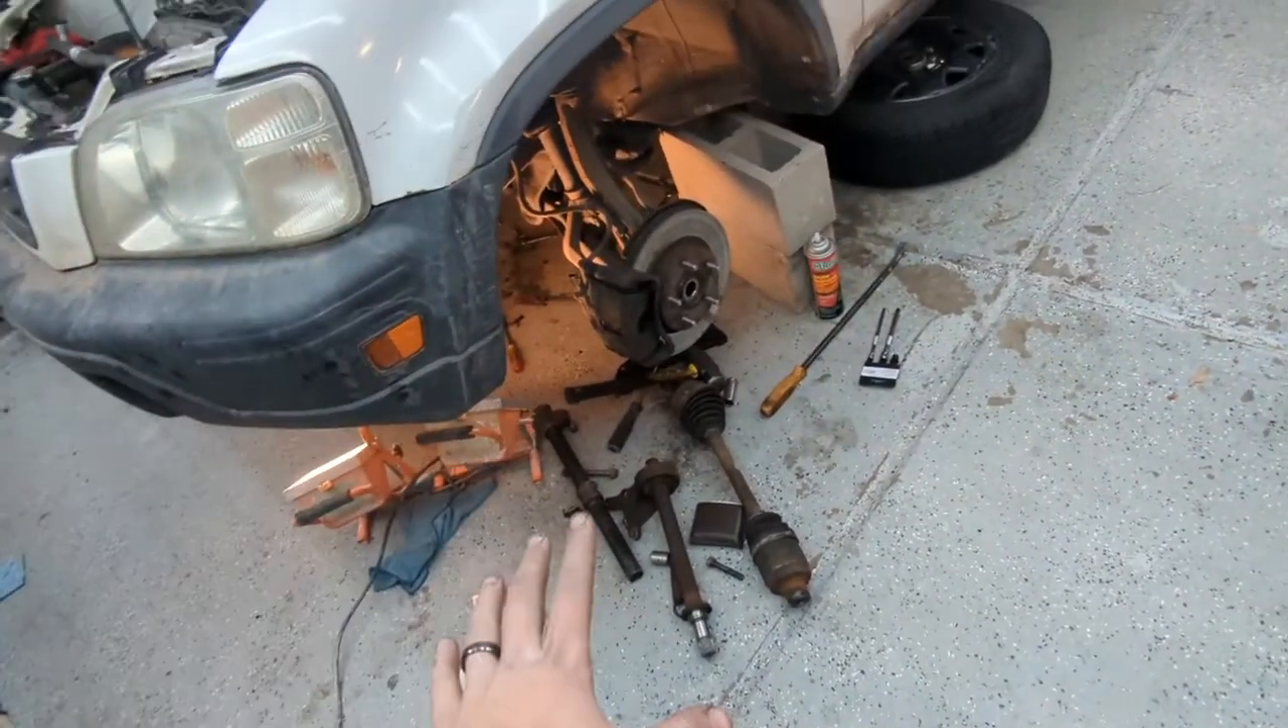Um all we have left to do is put the axles back in put the axle nuts back on.